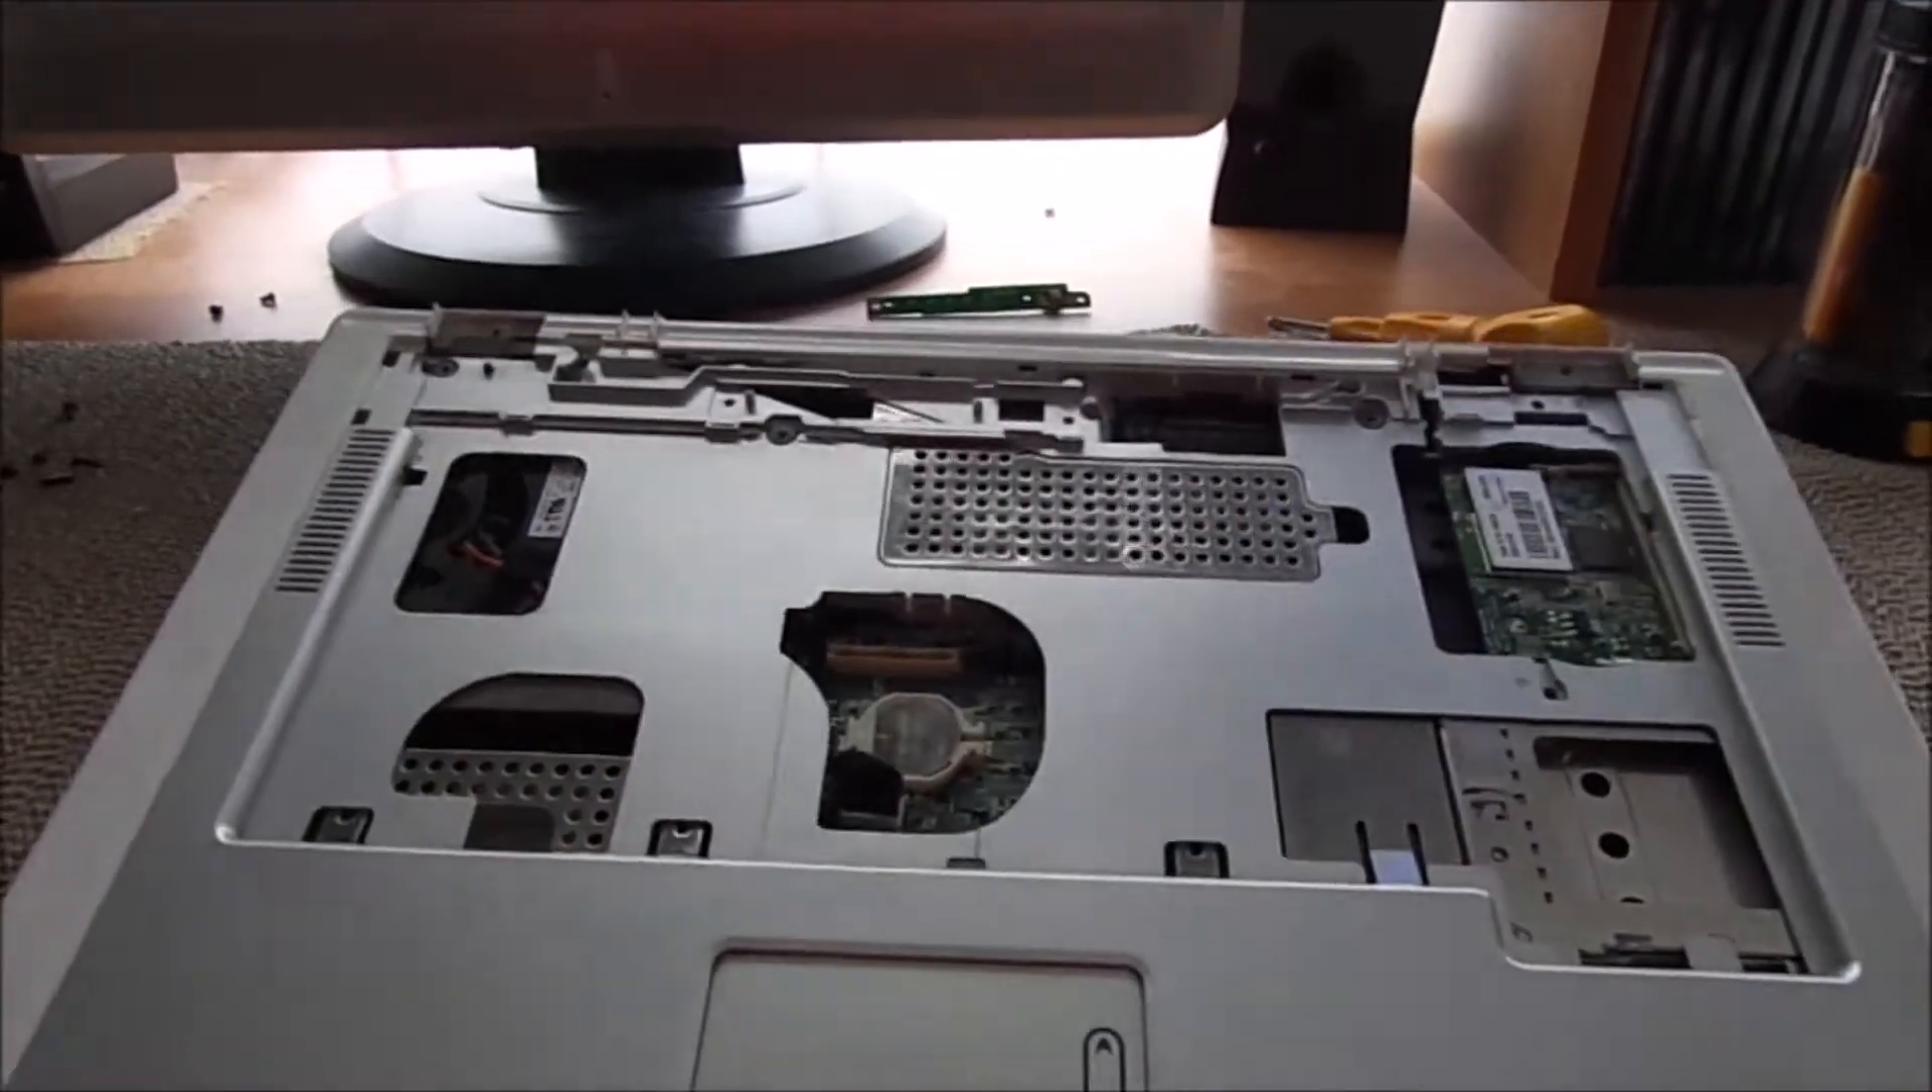Well, as you guys can see, I have the display totally removed, and I still was having trouble getting this bezel off.